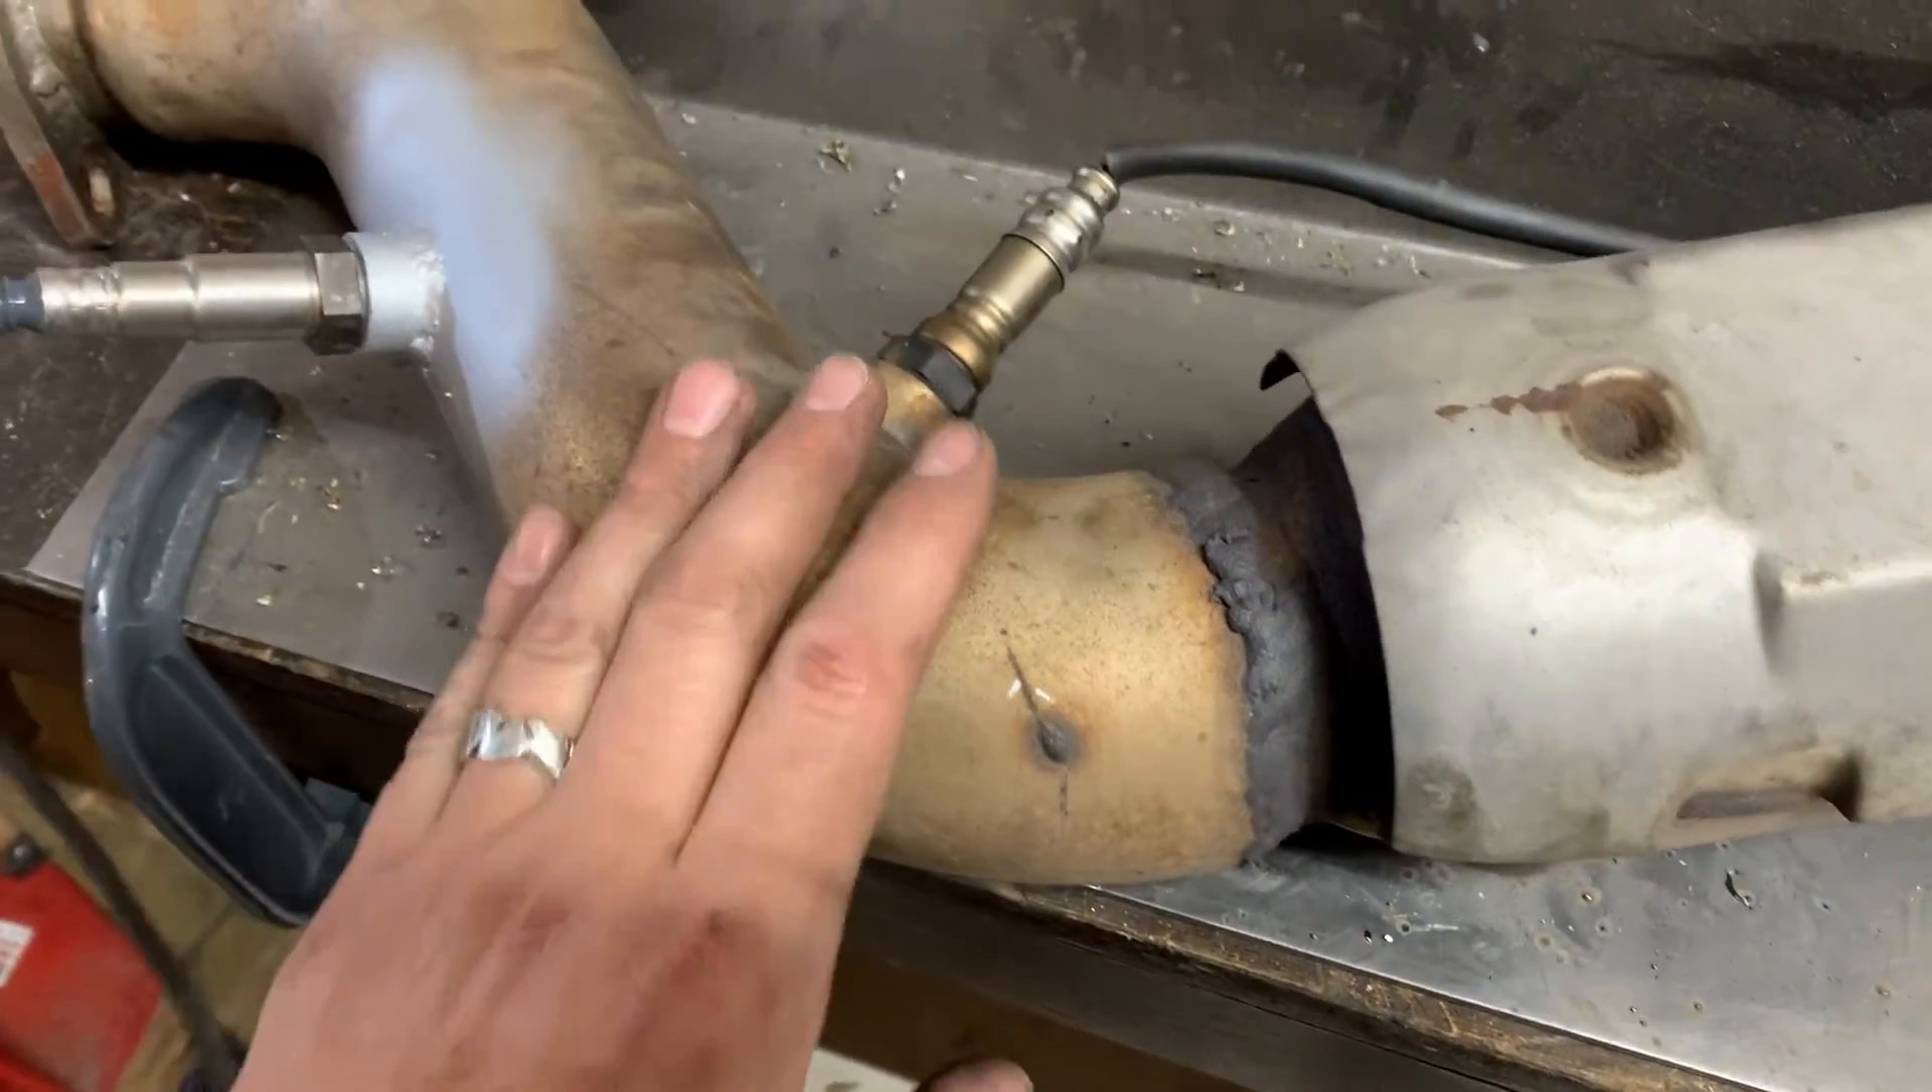You can see we did the welding on this already. This is our mid-pipe.